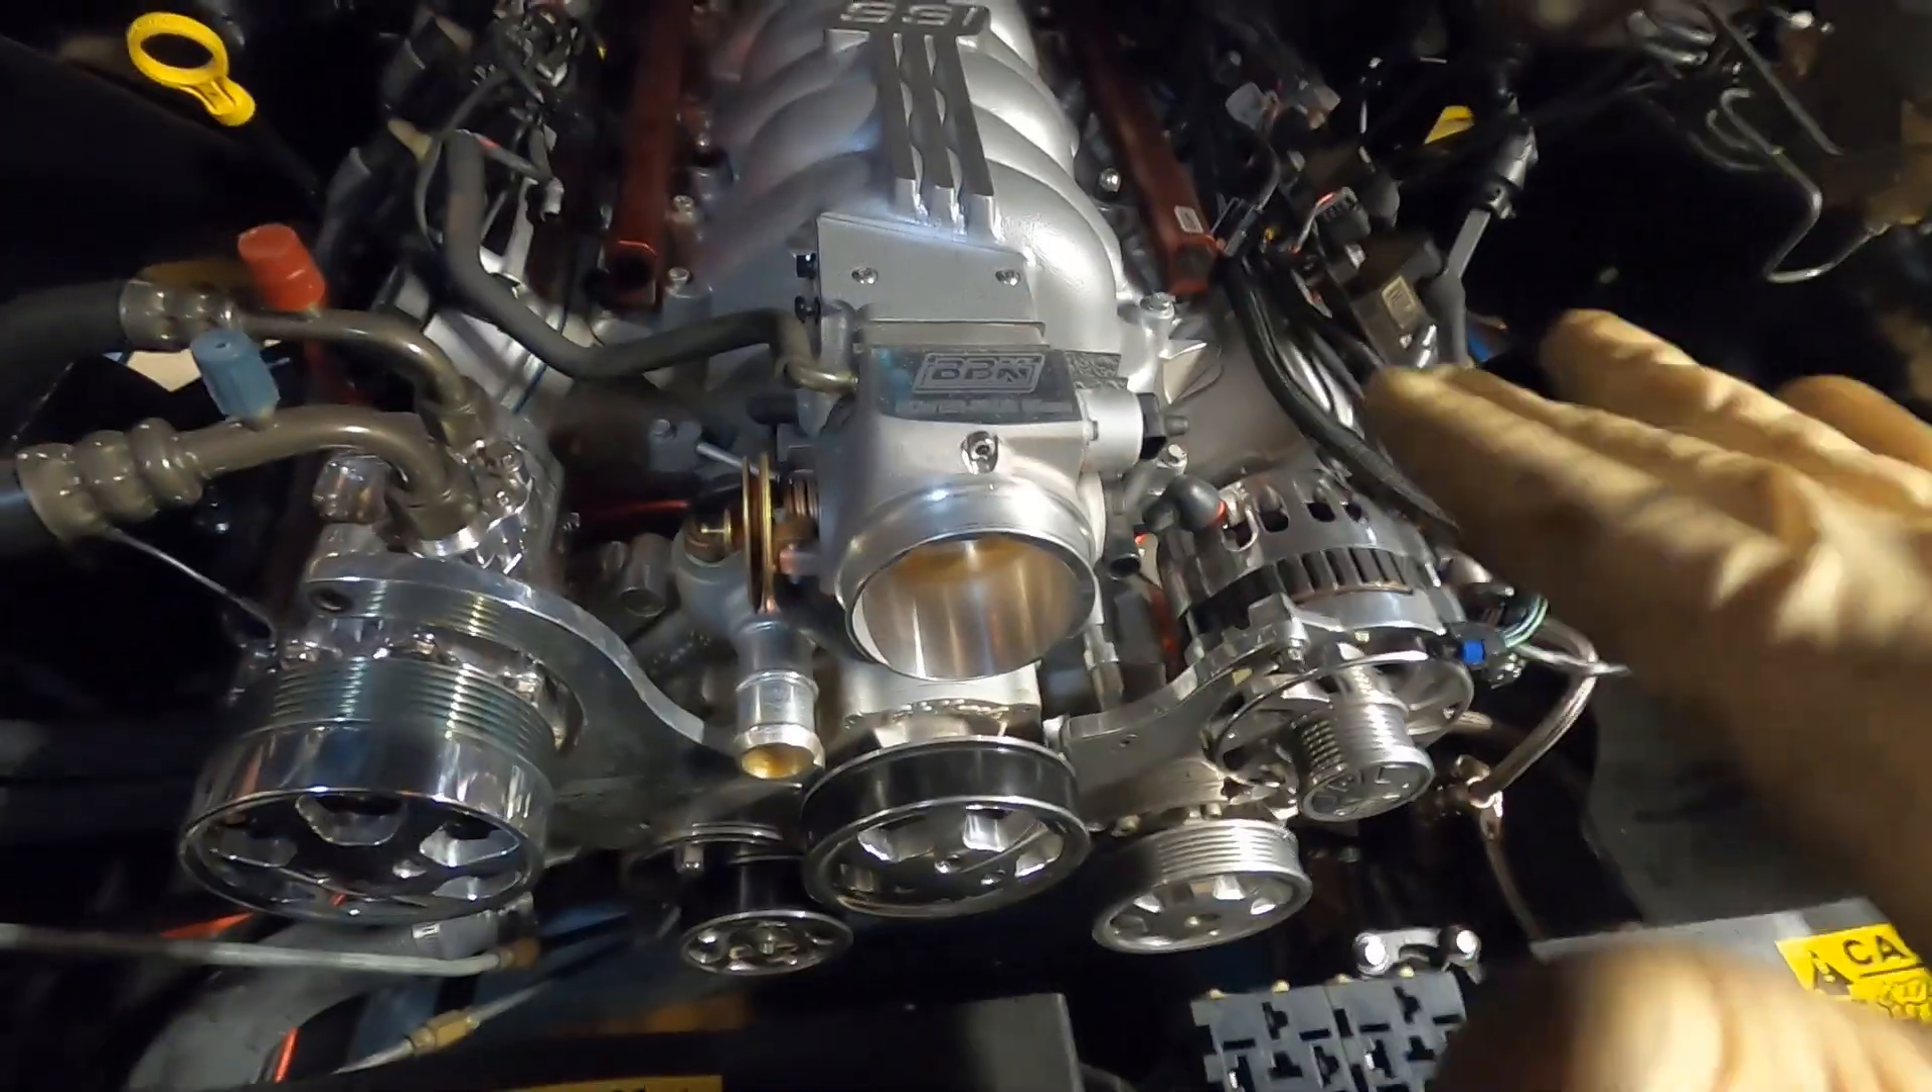We got the air intake tube off.